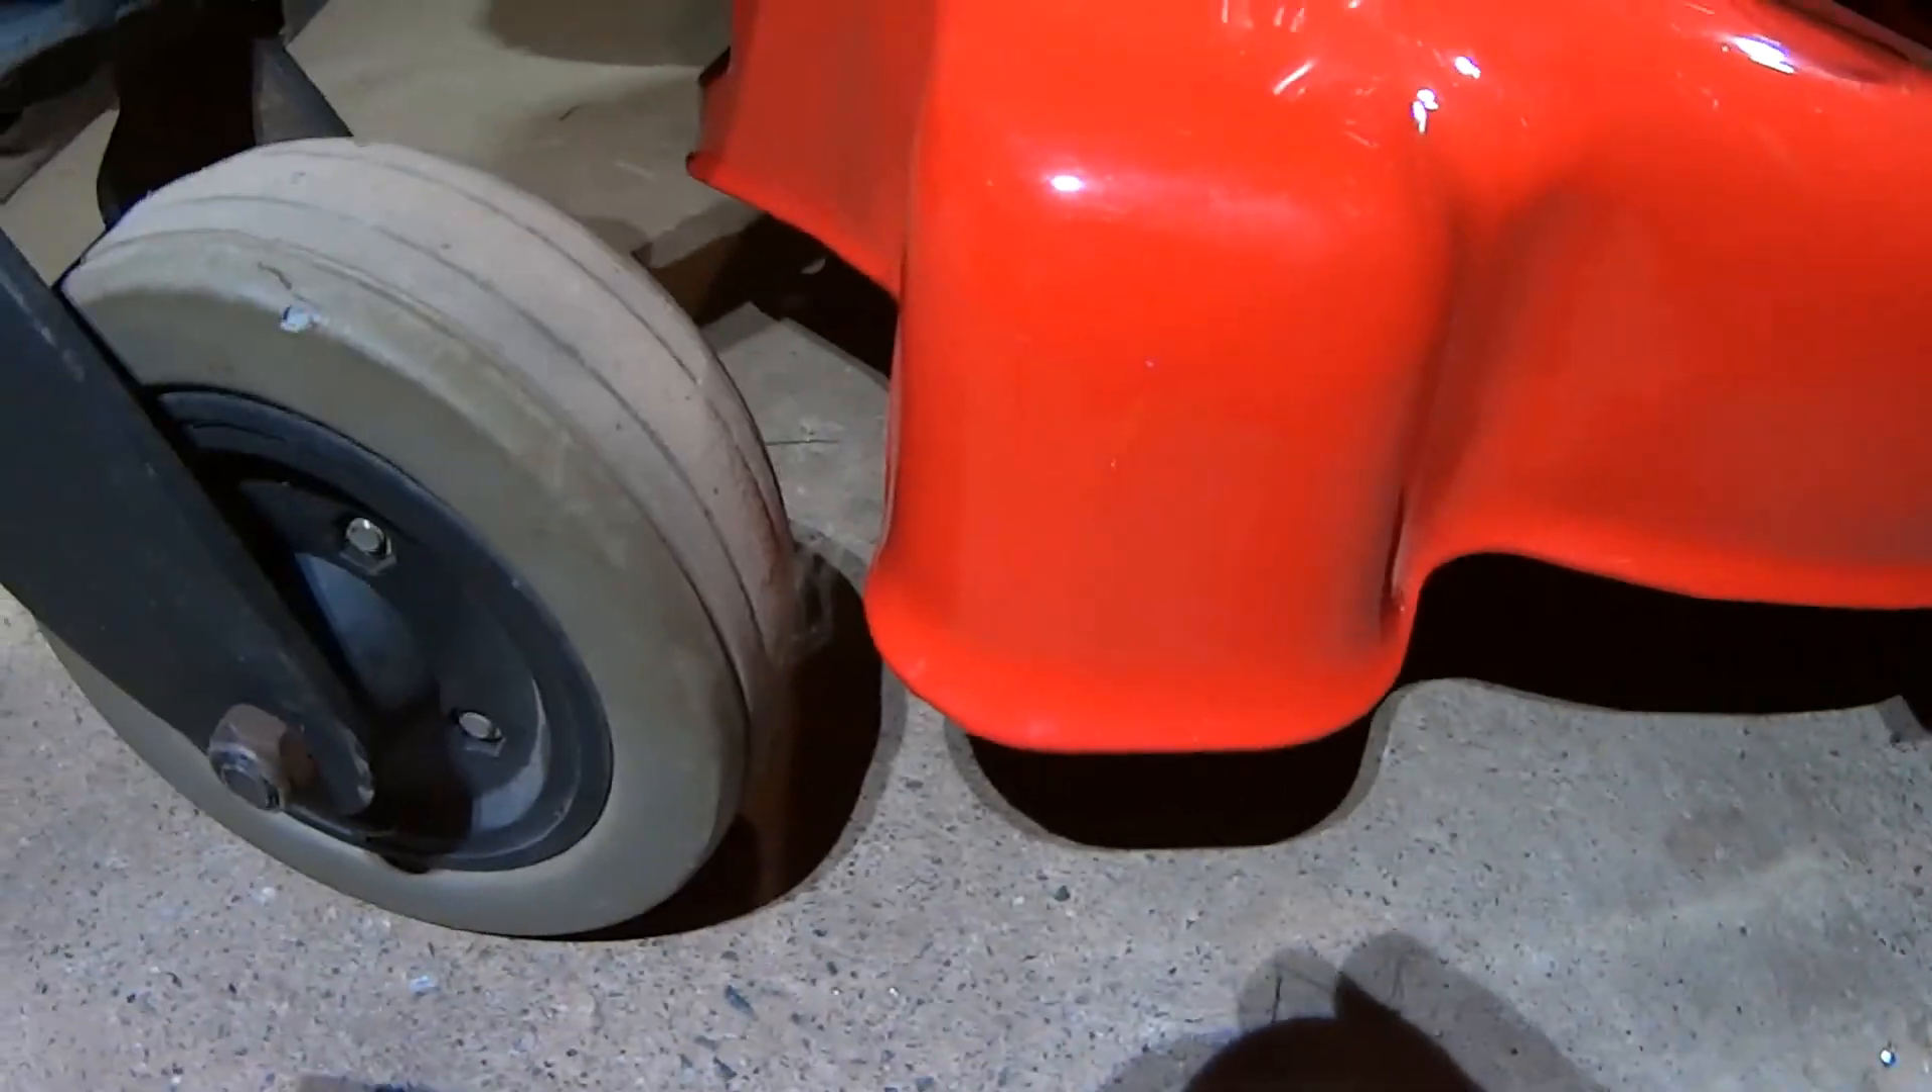So you can see now with the wheels pointed in, there's really not much clearance.